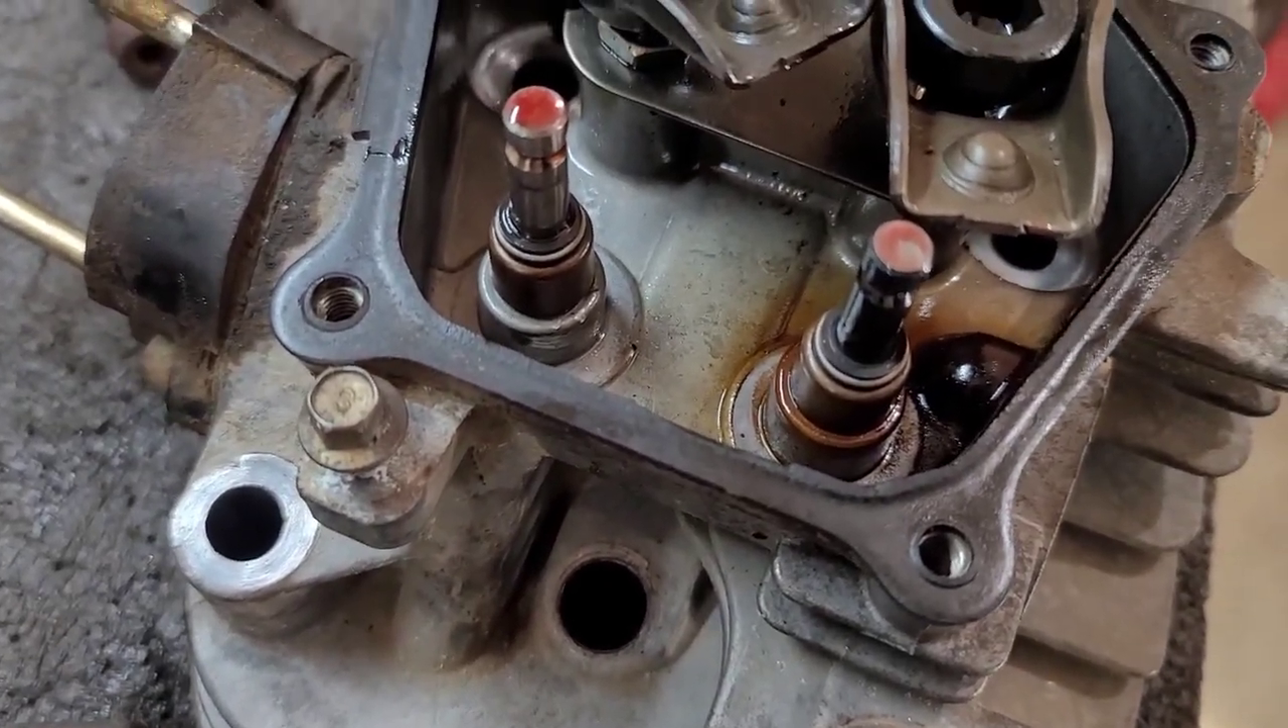As you can see, I have put on a valve stem seal on both the intake and the exhaust where there was not one on the exhaust before.